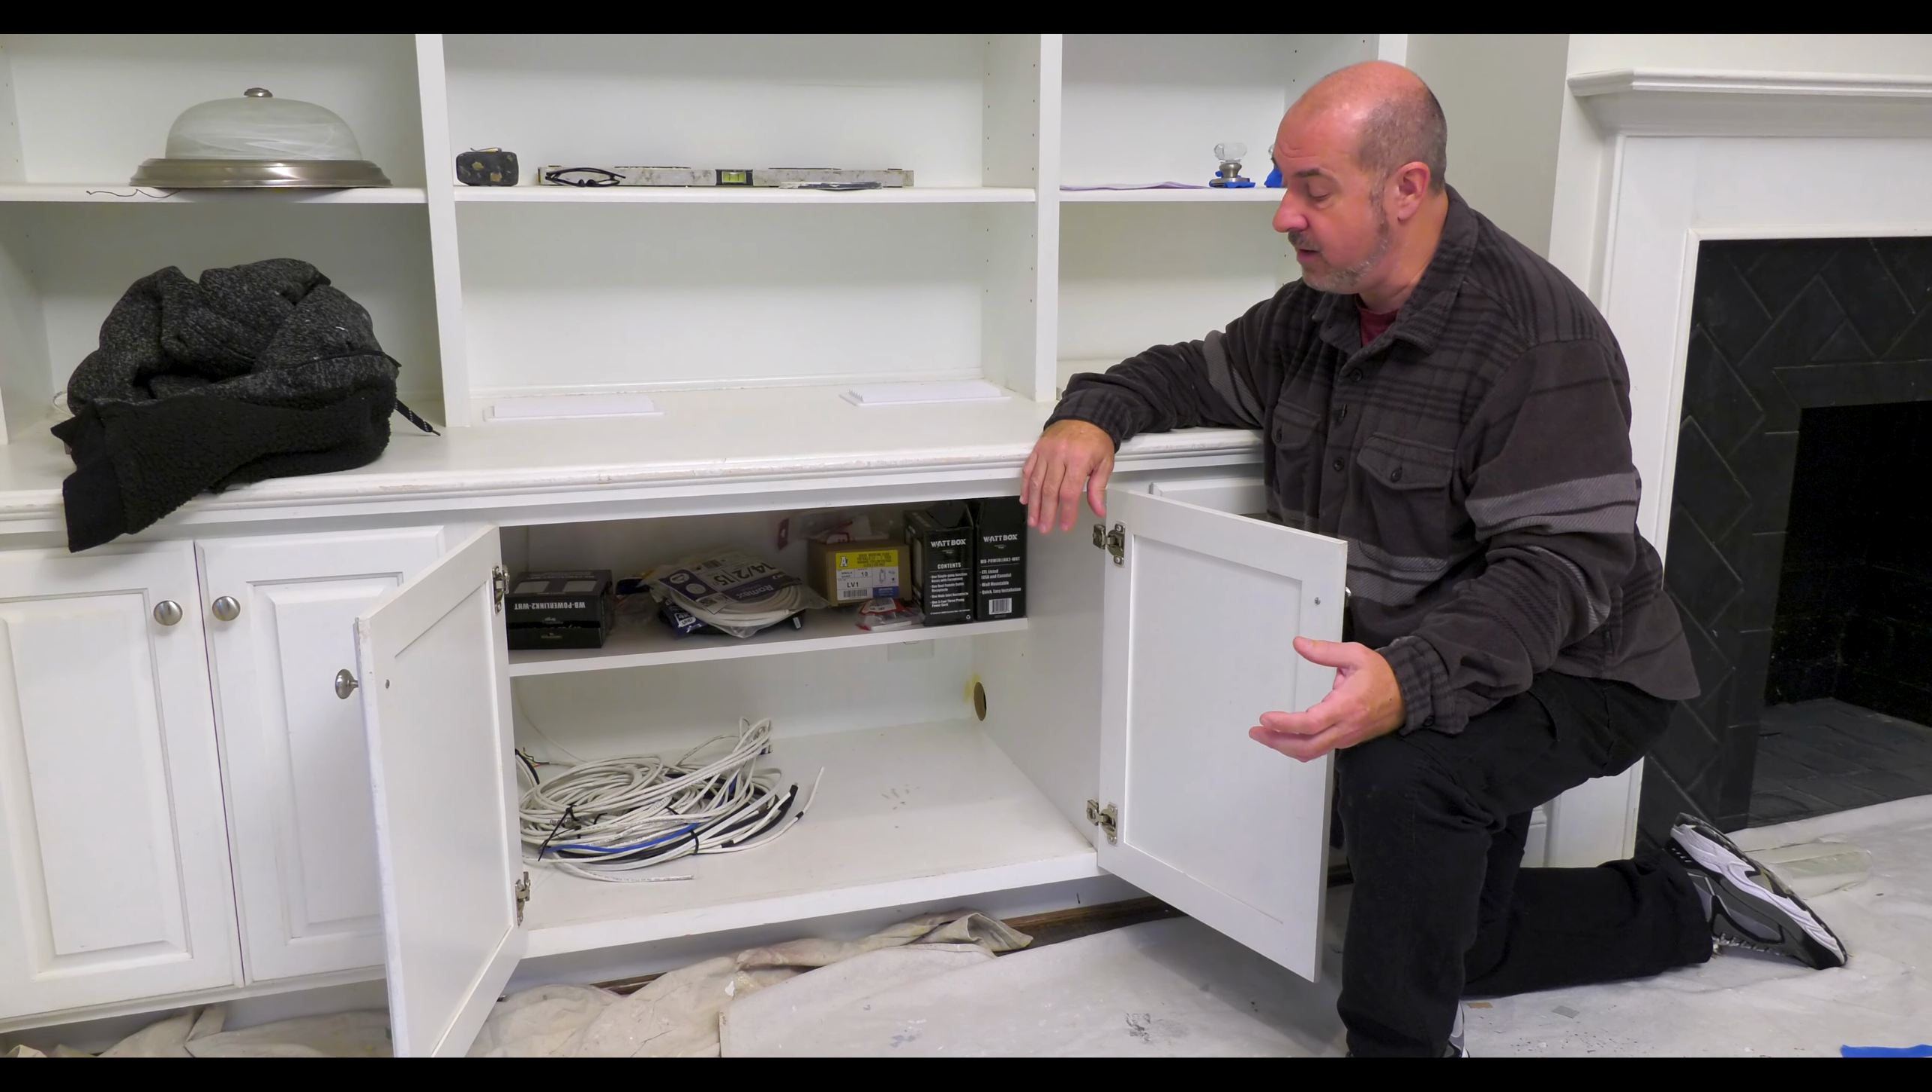No electronics have been installed yet.